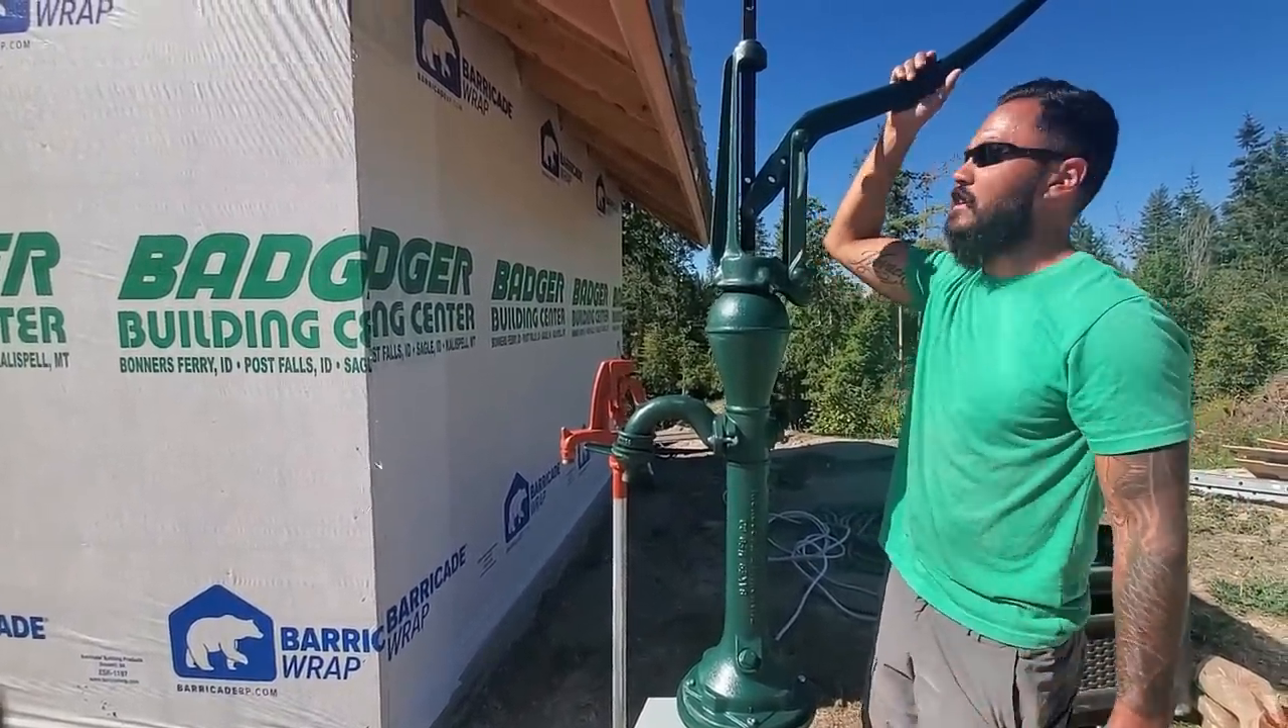As you can see, we've got the hand pump completely installed here on our well head.